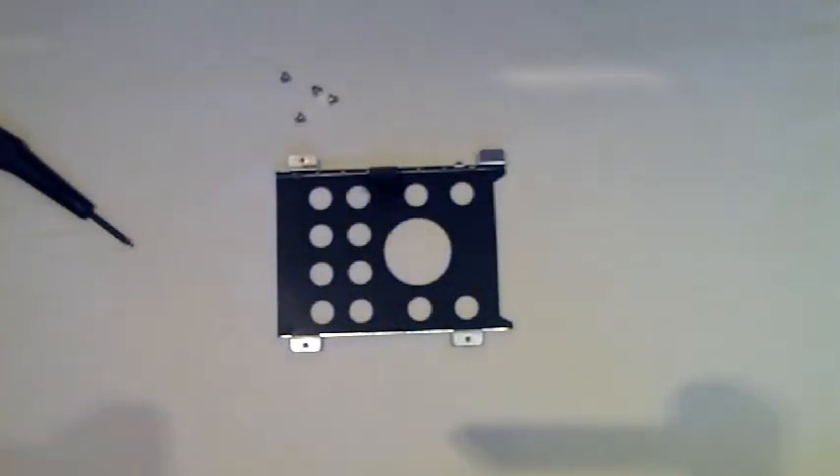Okay, so the four screws have been undone from the hard drive bed.